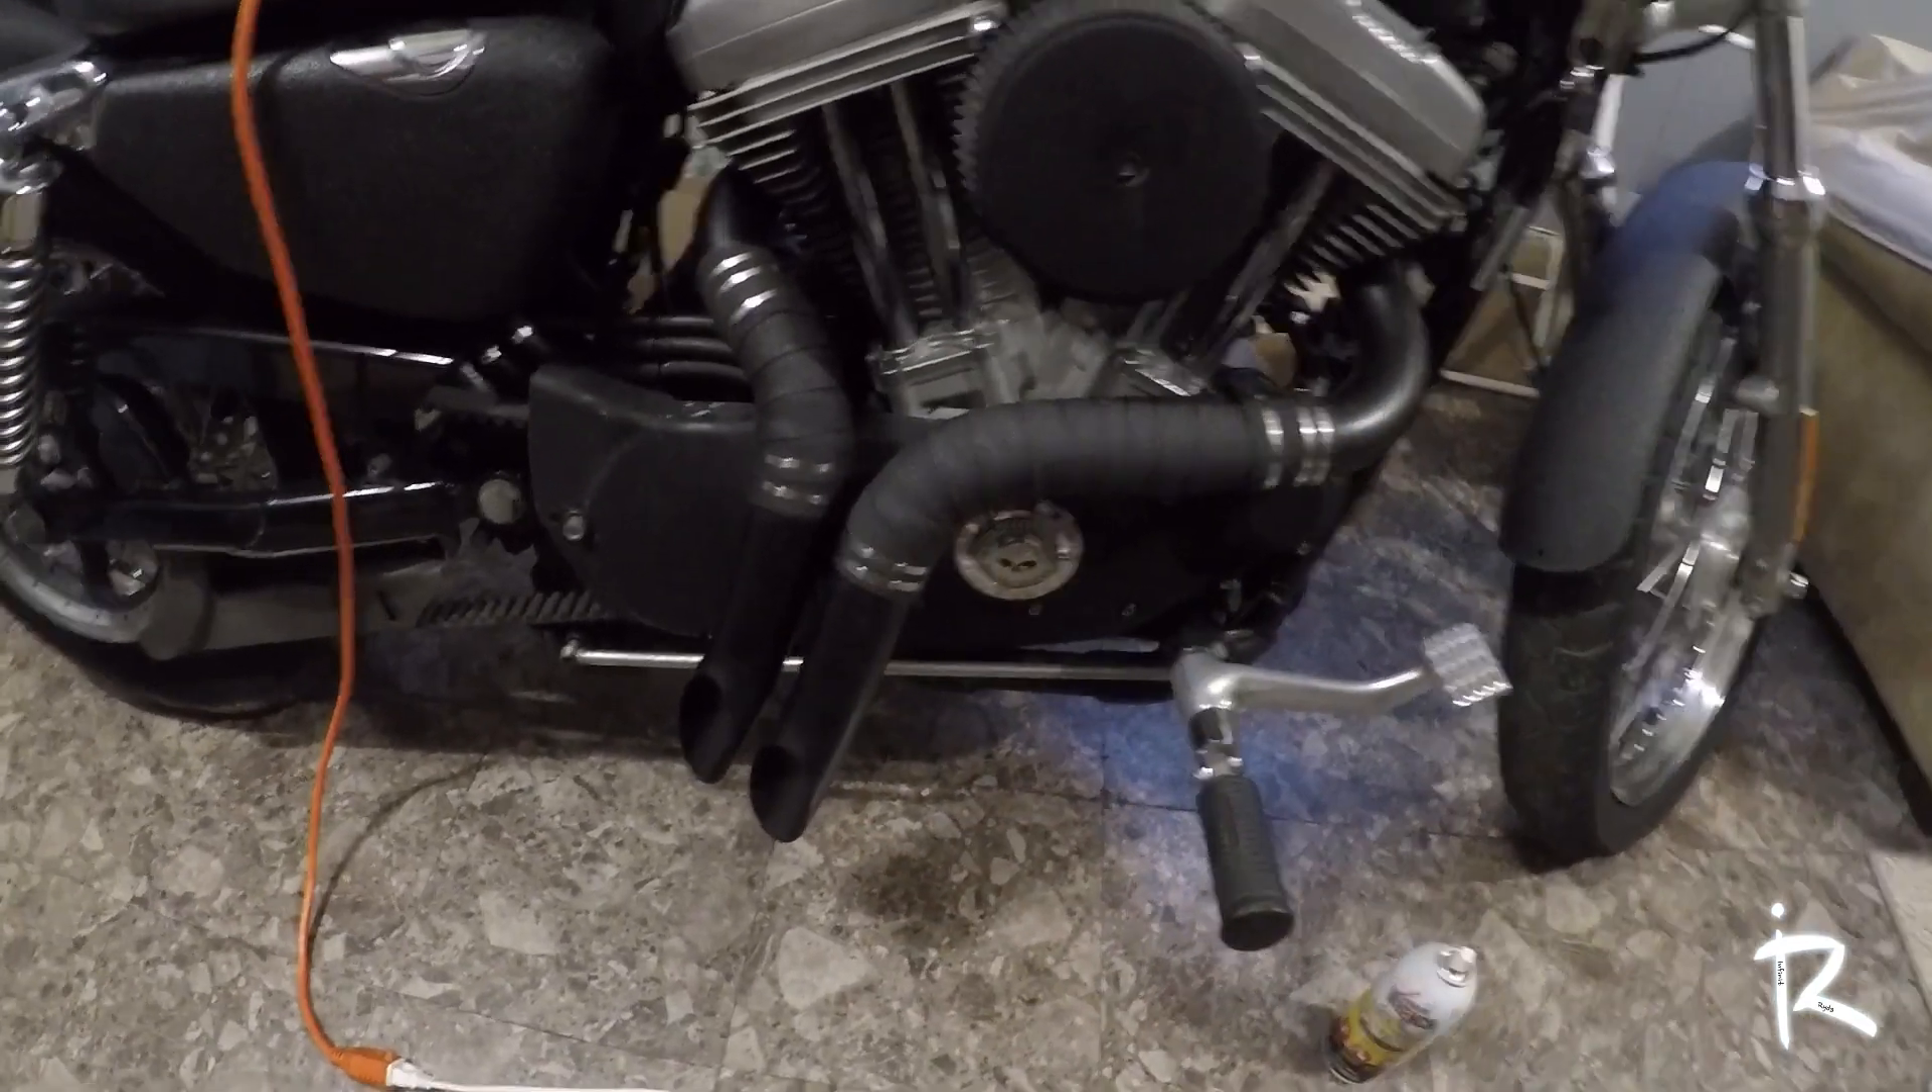Okay so I got the exhaust on.